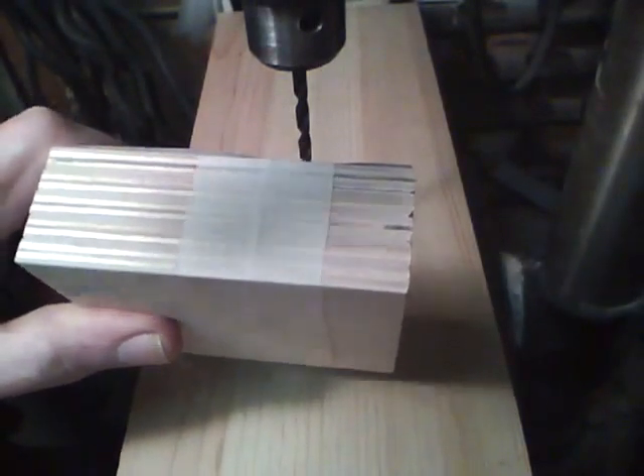Next, I taped all these five pieces together.